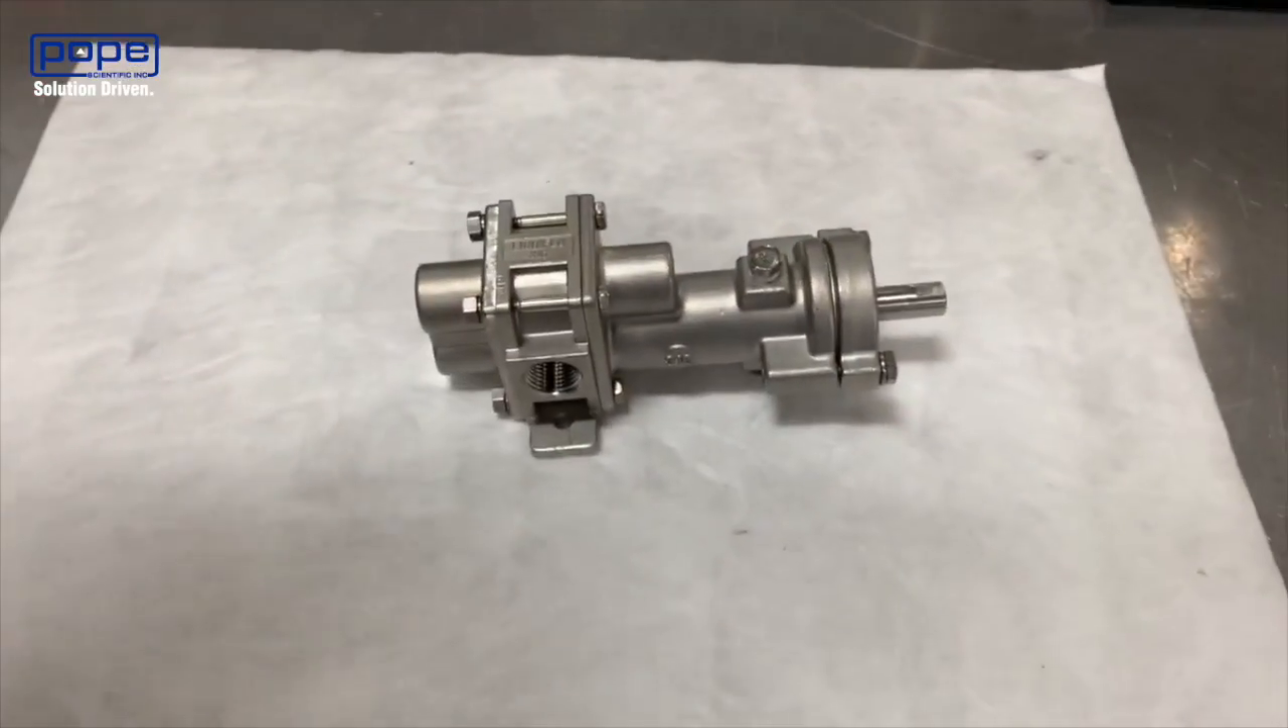Now your pump is reassembled and ready to go.